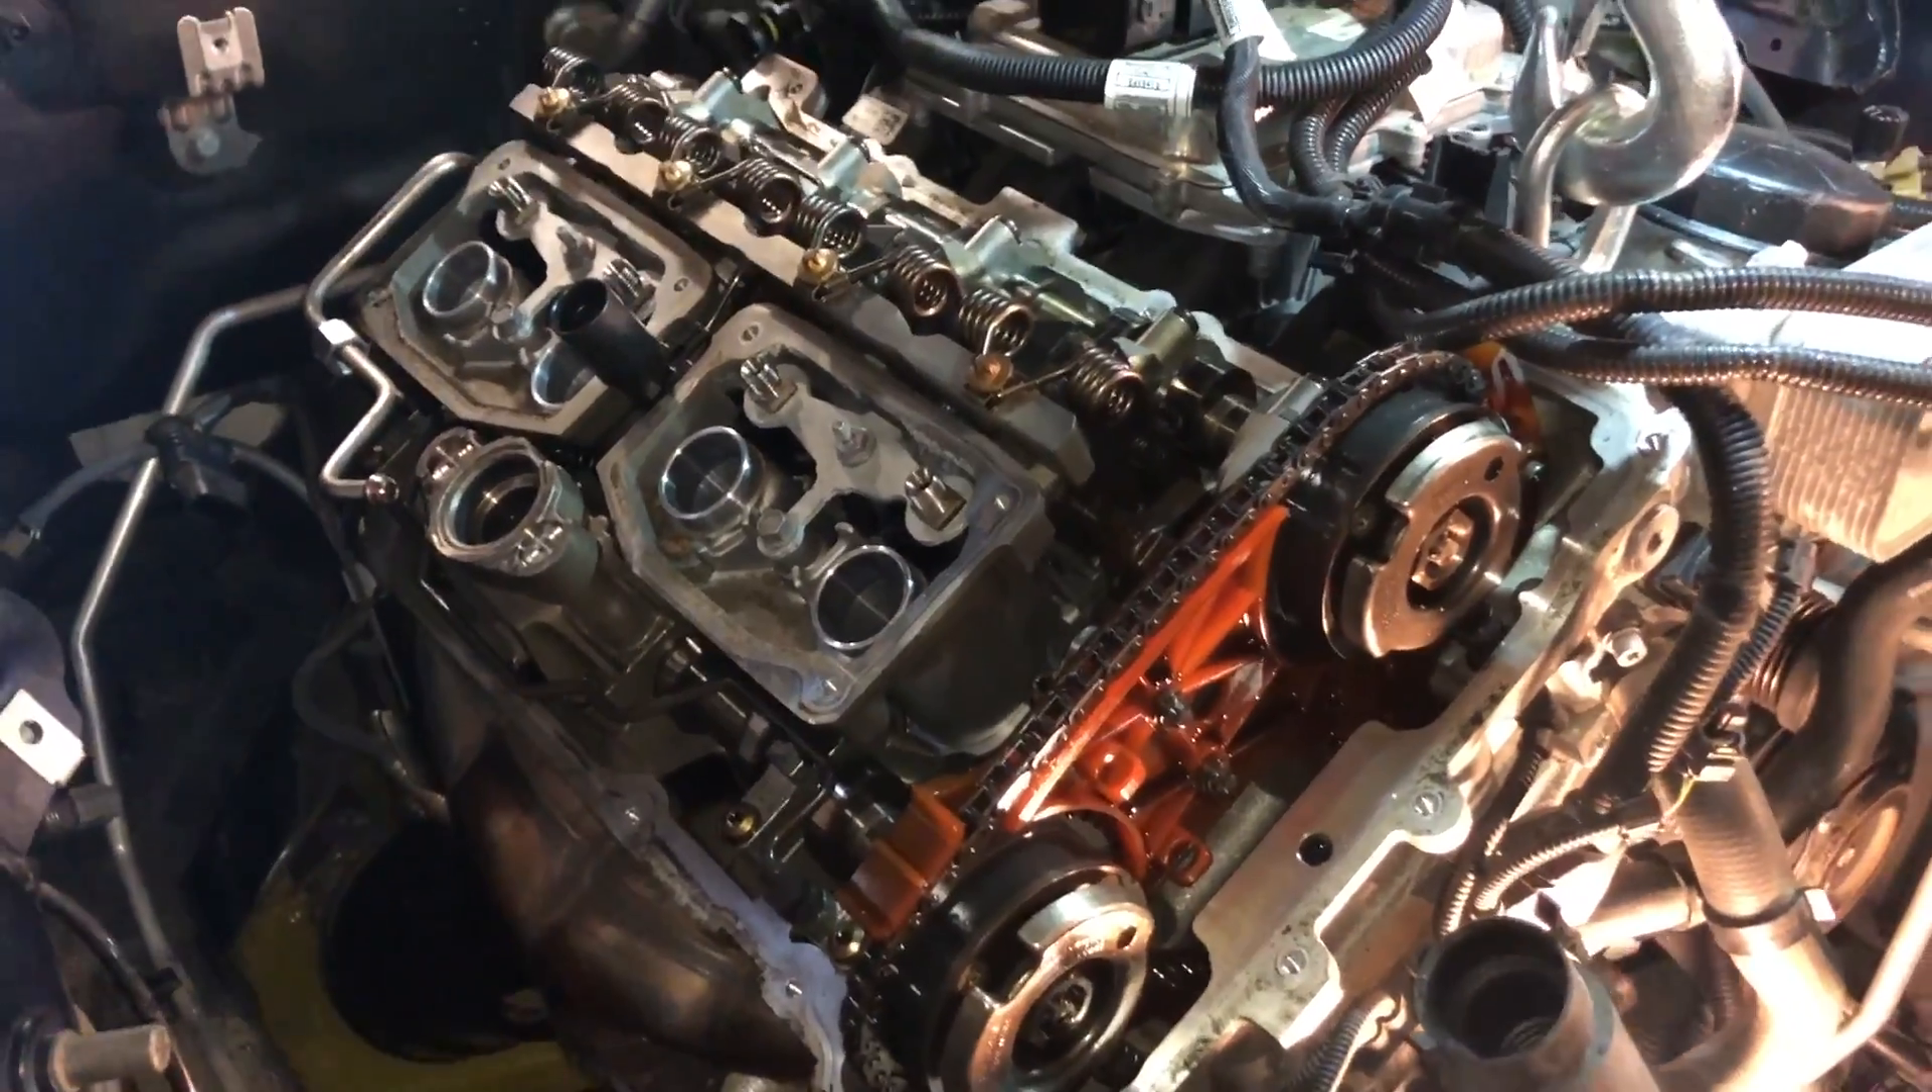All that stuff has been removed and I have also taken apart the top, removed the head cover, the valve cover I guess. So that stuff has been removed.